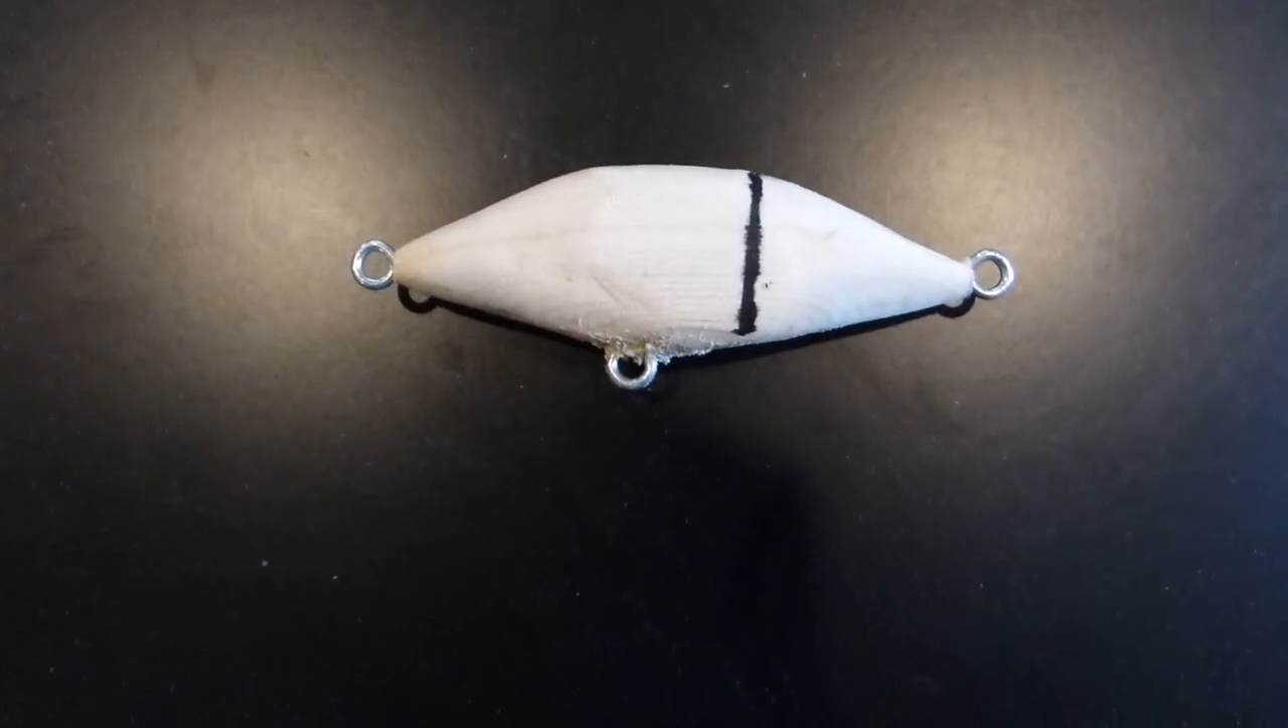So now I've got my eyelets in.